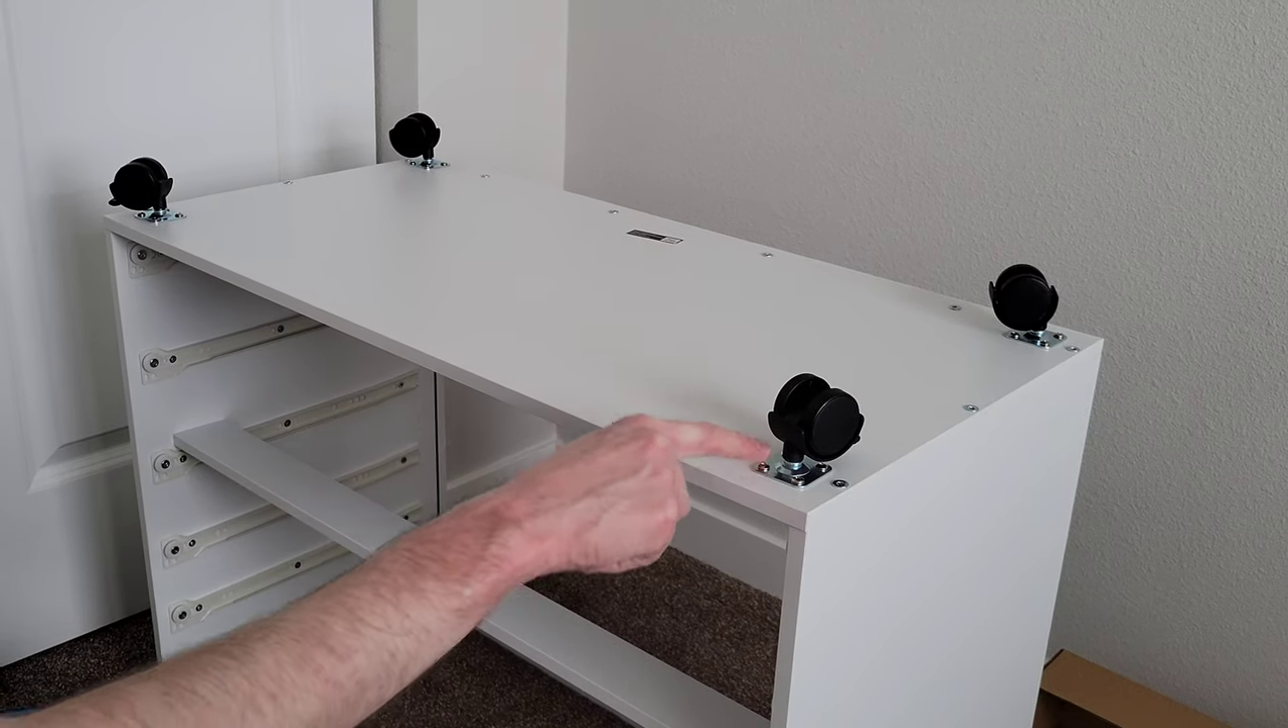We have all the rollers on and there's the four screws on each of the rollers.